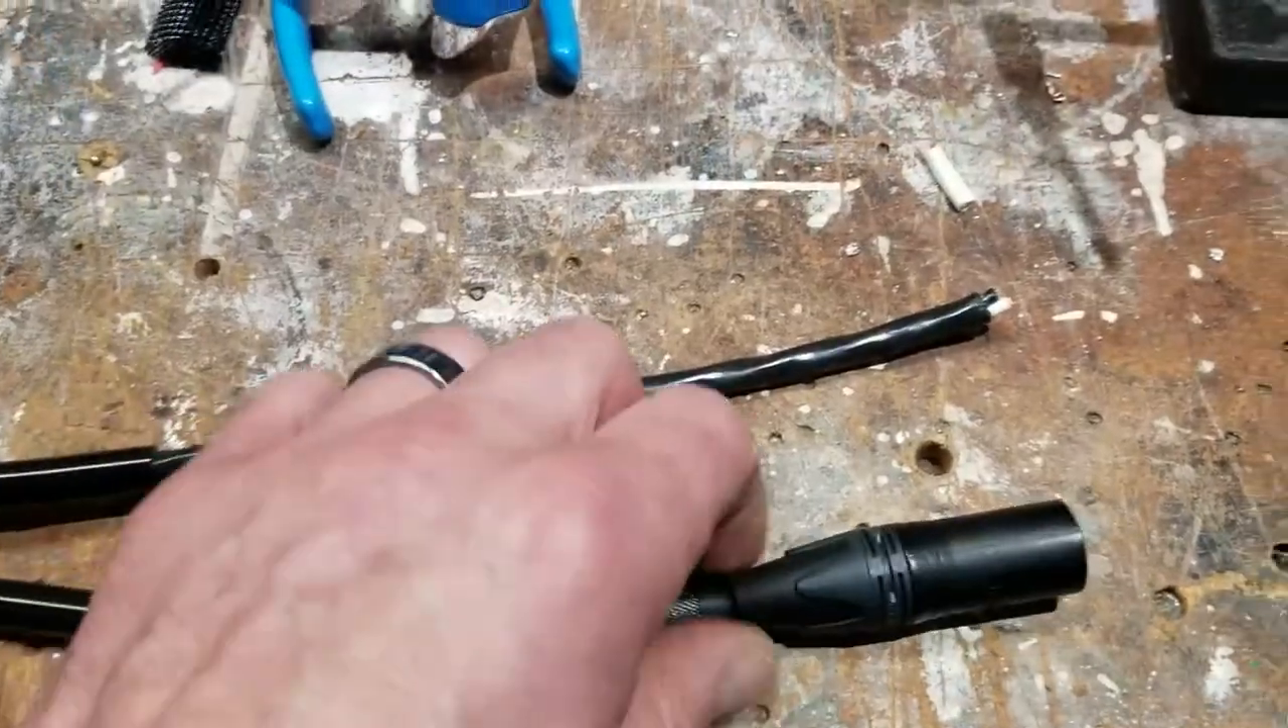Alright, this XLR end is now fully assembled.